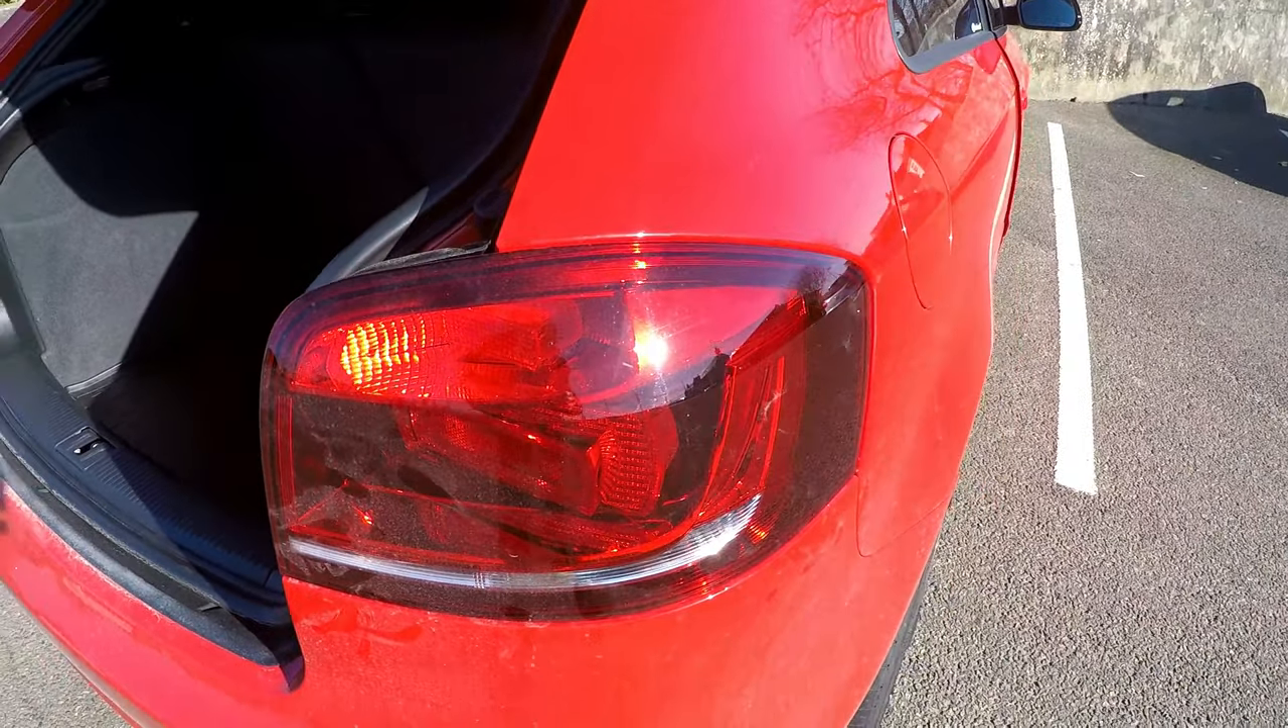All right lads i've got this light back on now.